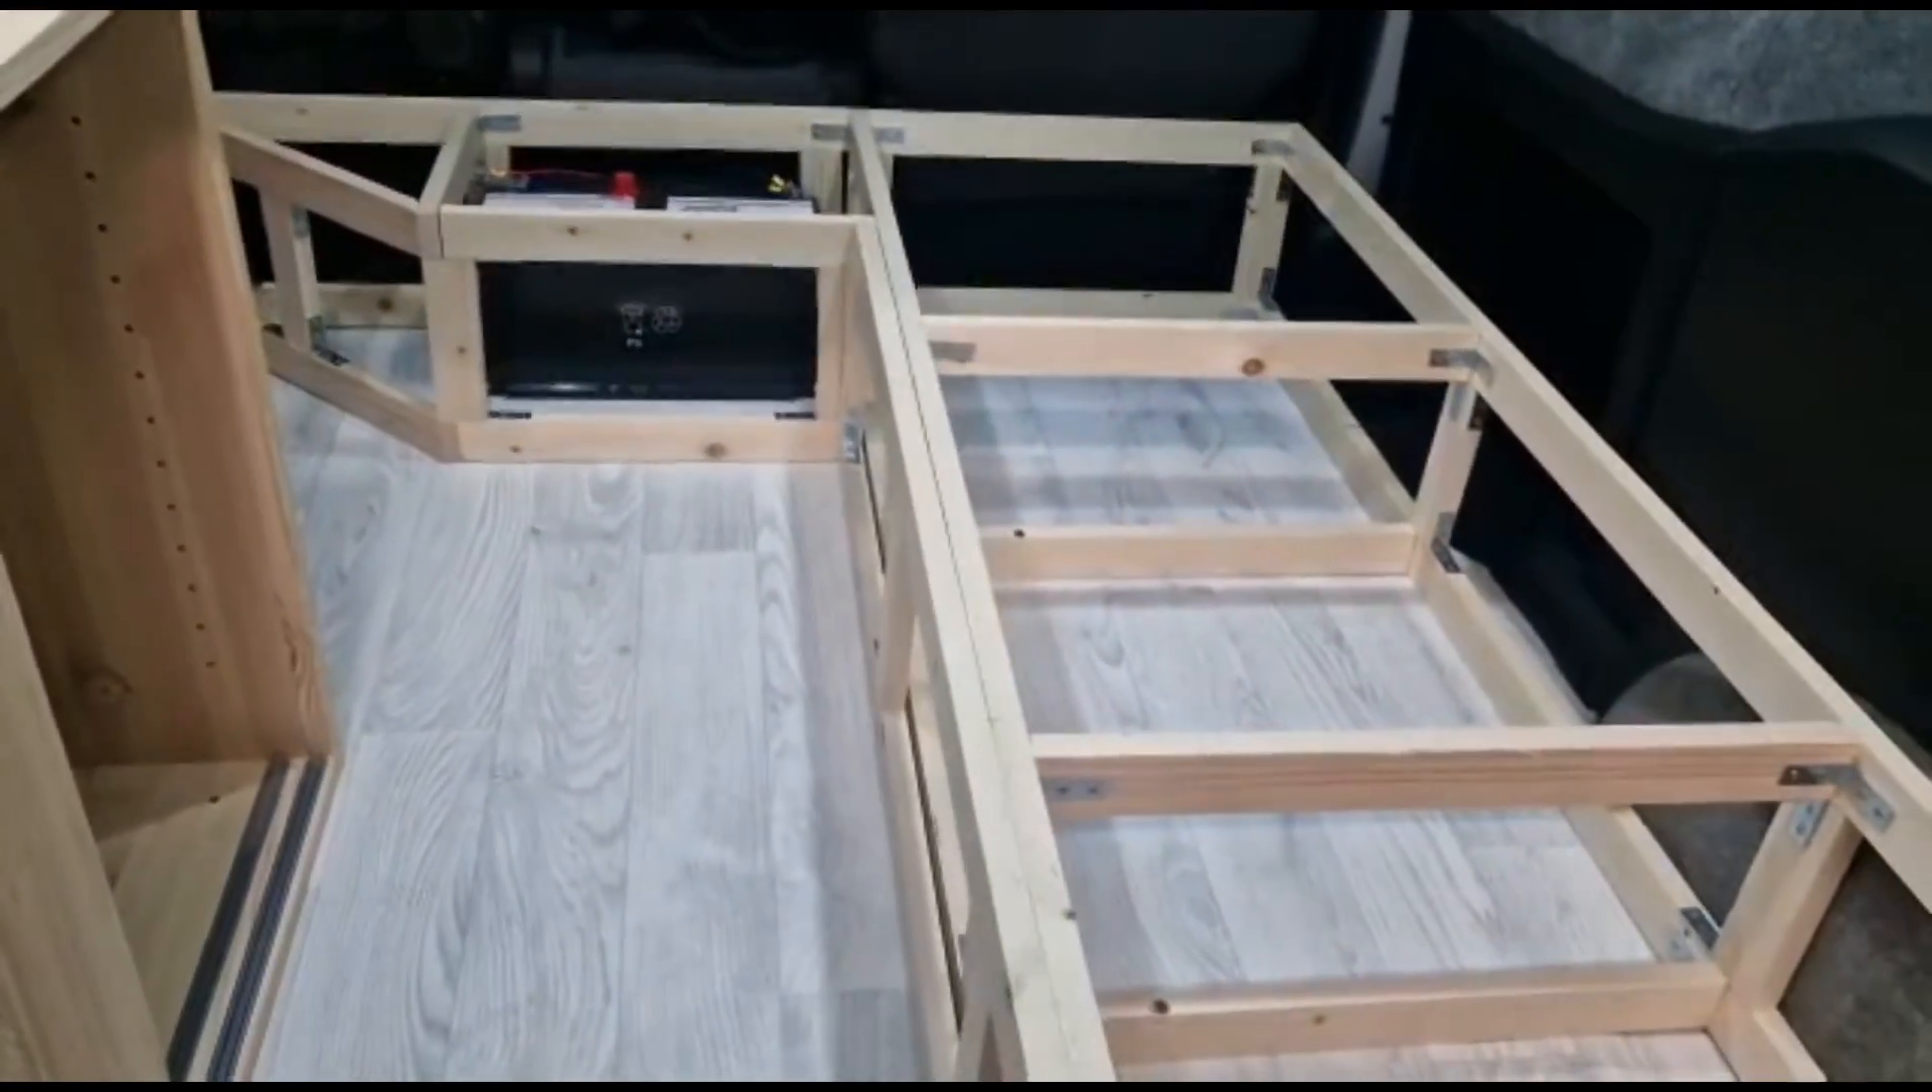Obviously, all the bed's in now. Just need to put the slats.